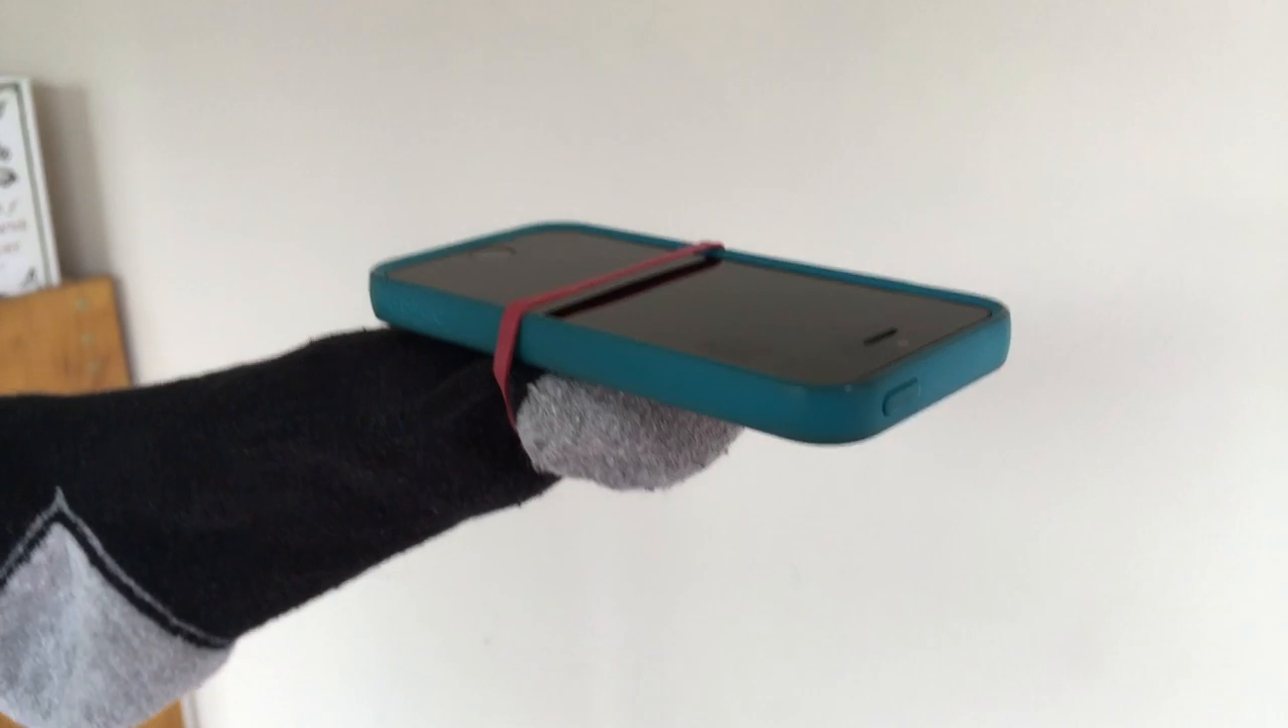I've put the sock over the end of the boom because that provides extra grip for the phone, yeah?